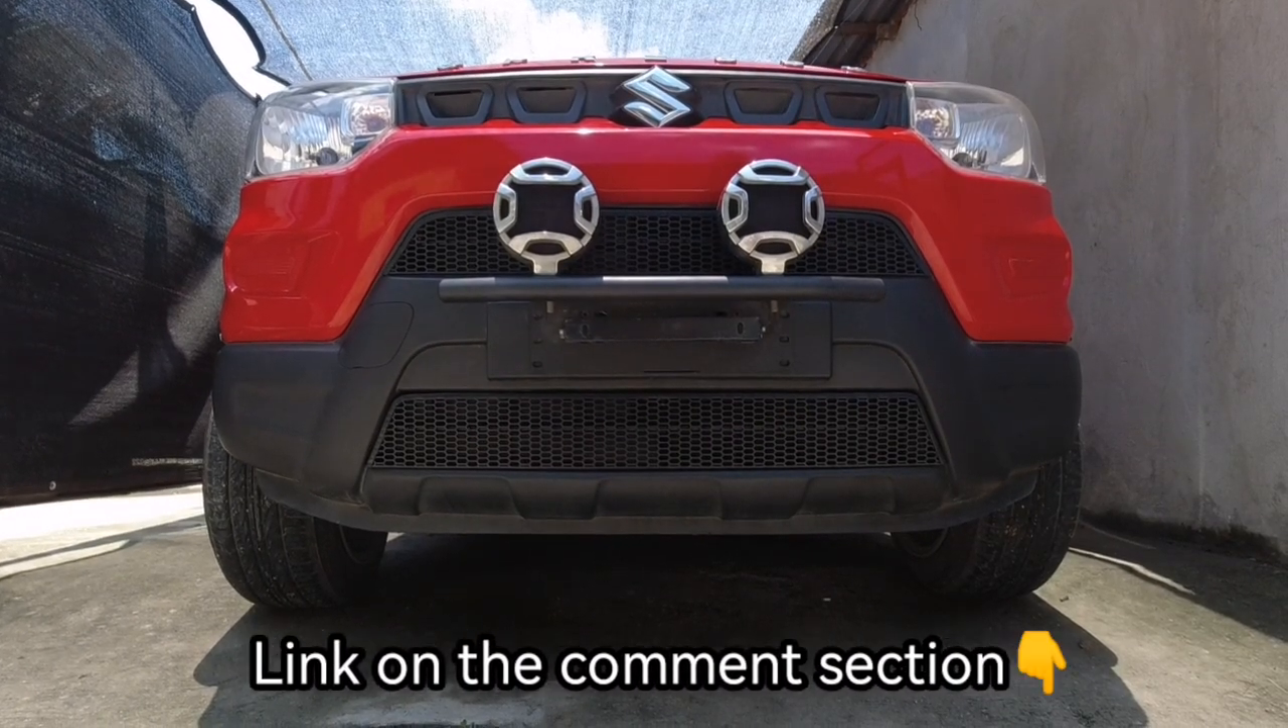Ito na yung itsura kapag naikabitan natin yung mesh grill dito sa harapan.